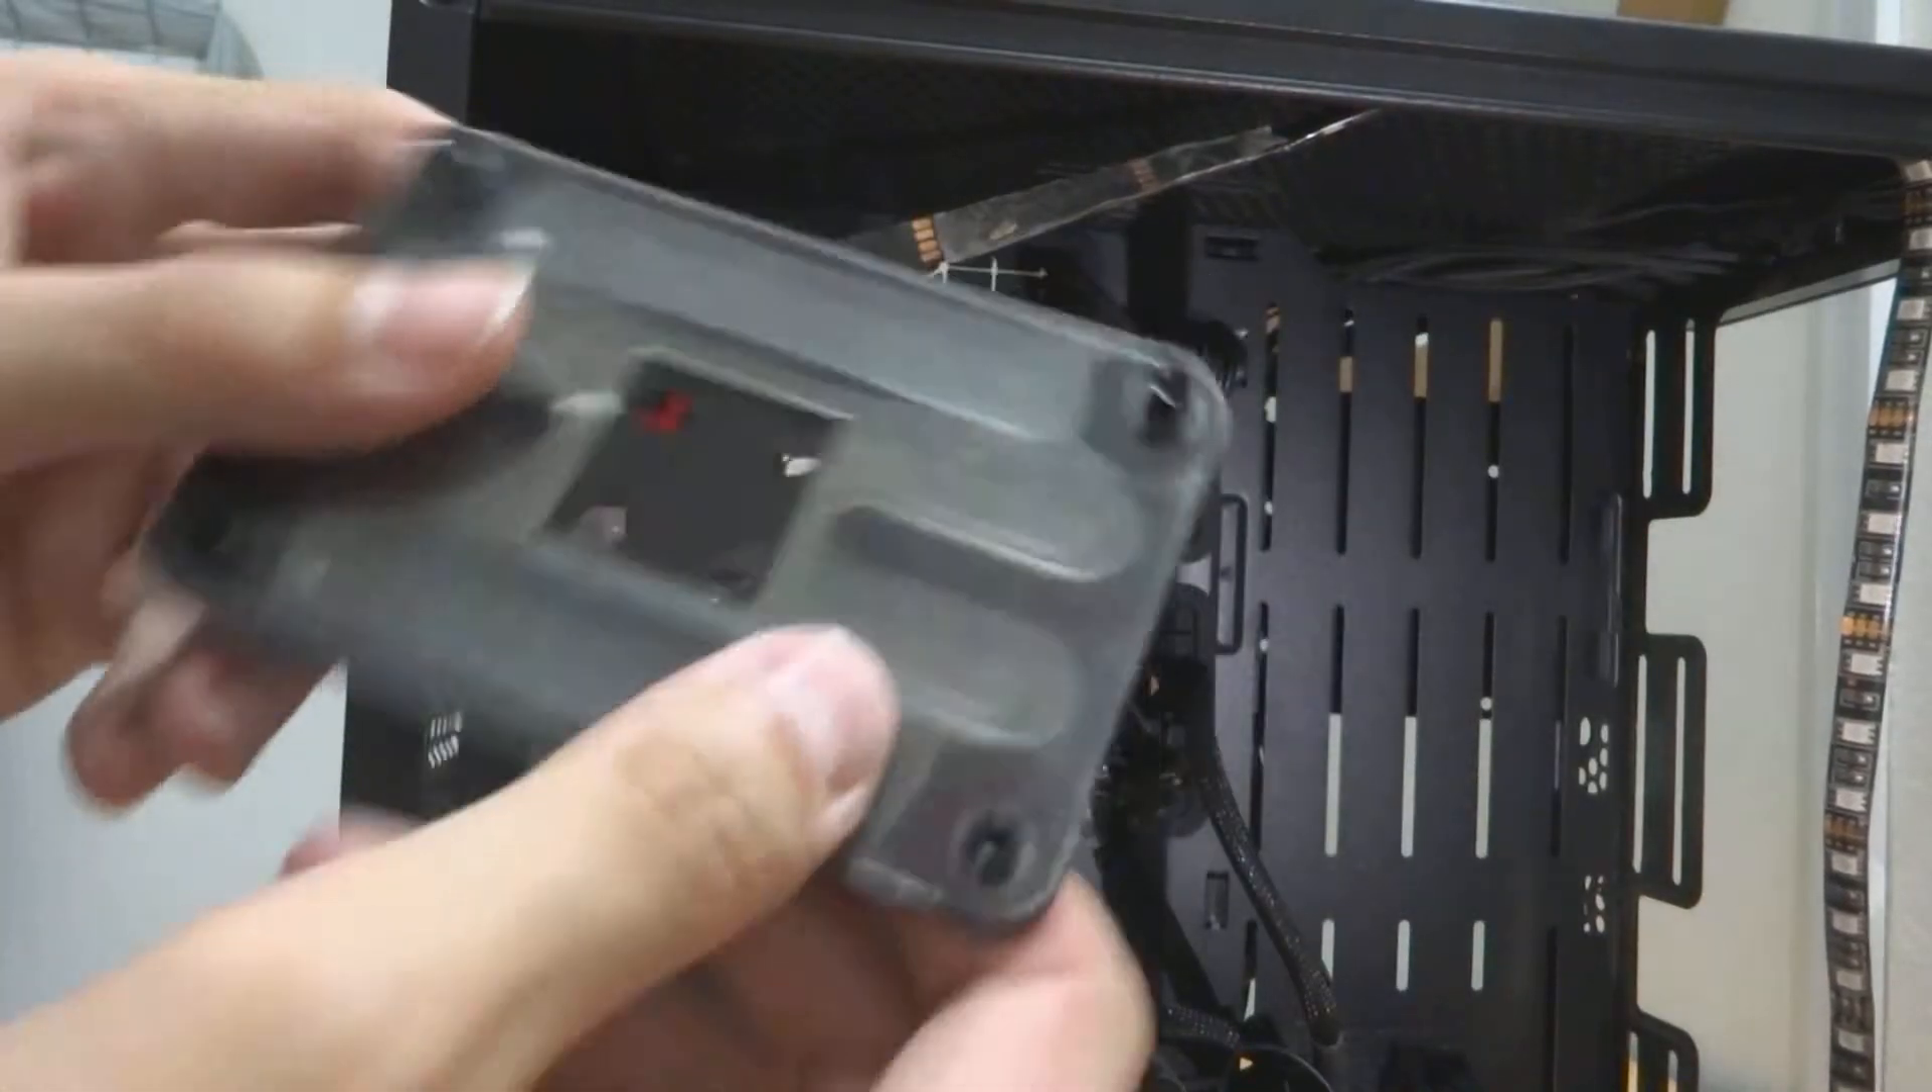So the back panel the original back panel has come off.